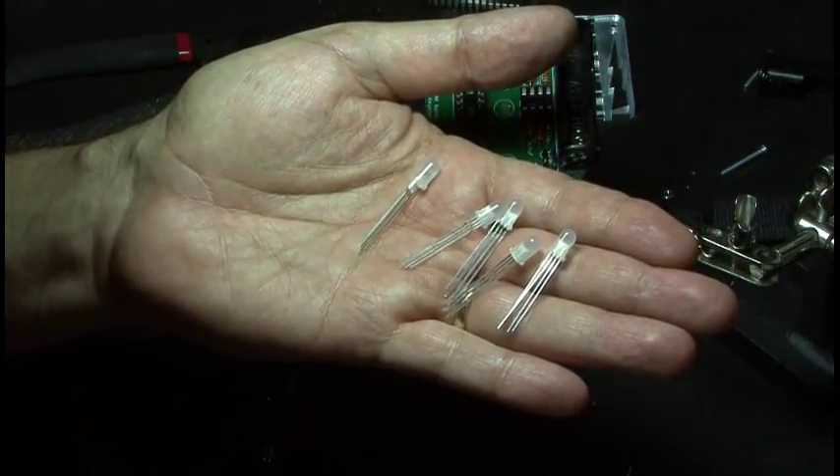And finally, our five RGB LEDs need to be soldered in place.